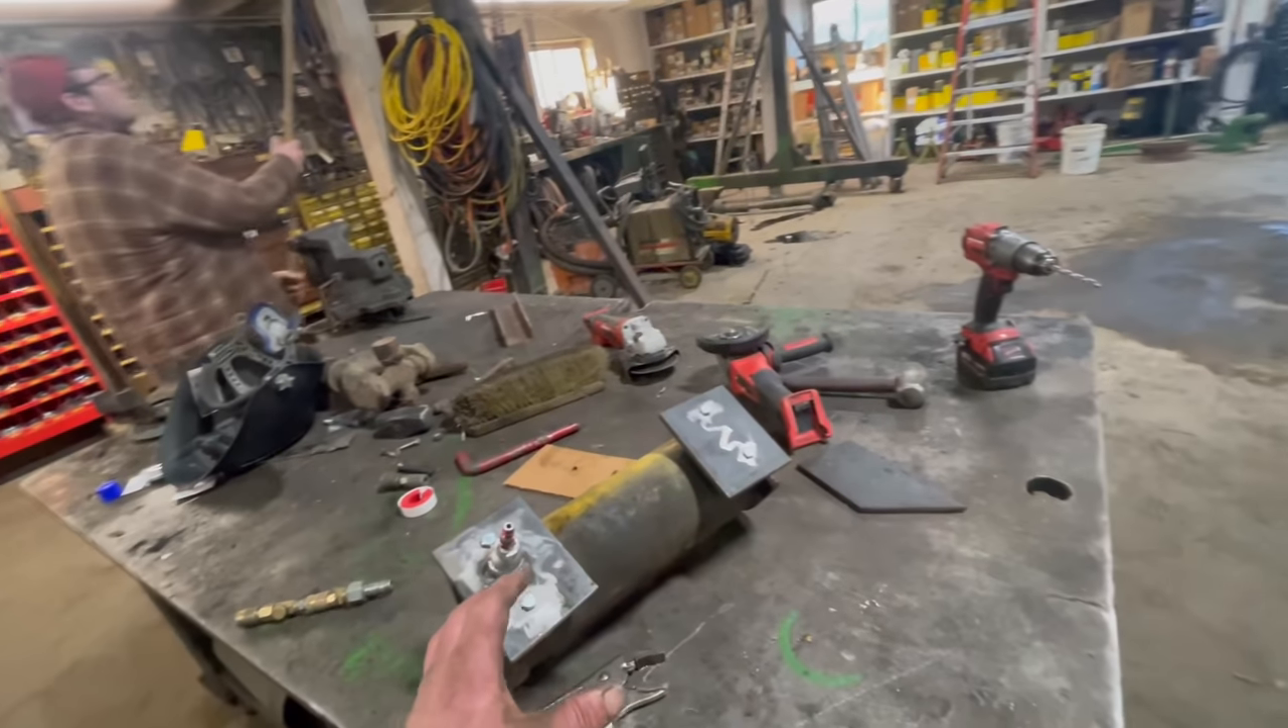All right, we have the plates bolted down on the oil cooler.